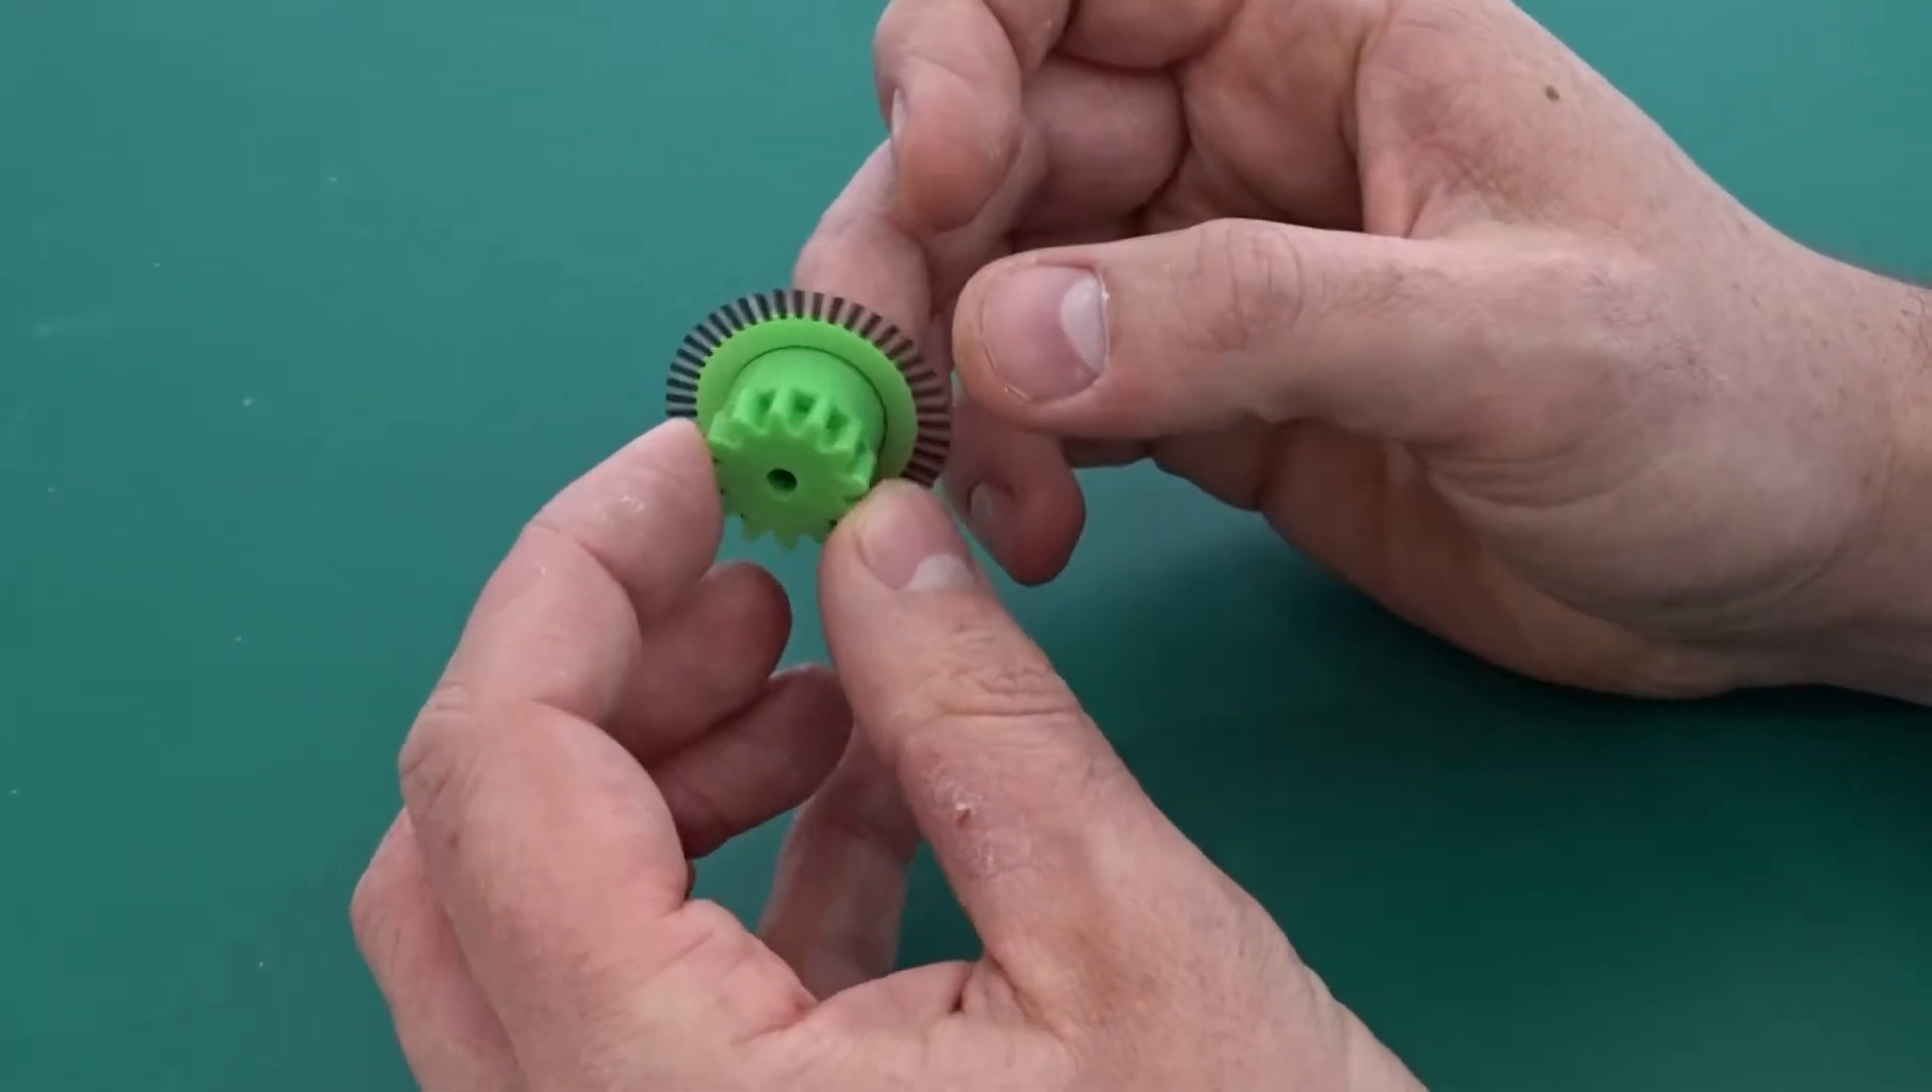I've got the encoded disk and I've just glued that to the backing disk with a hole in there to sit over the motor shaft and then I've glued the gear onto the other side.